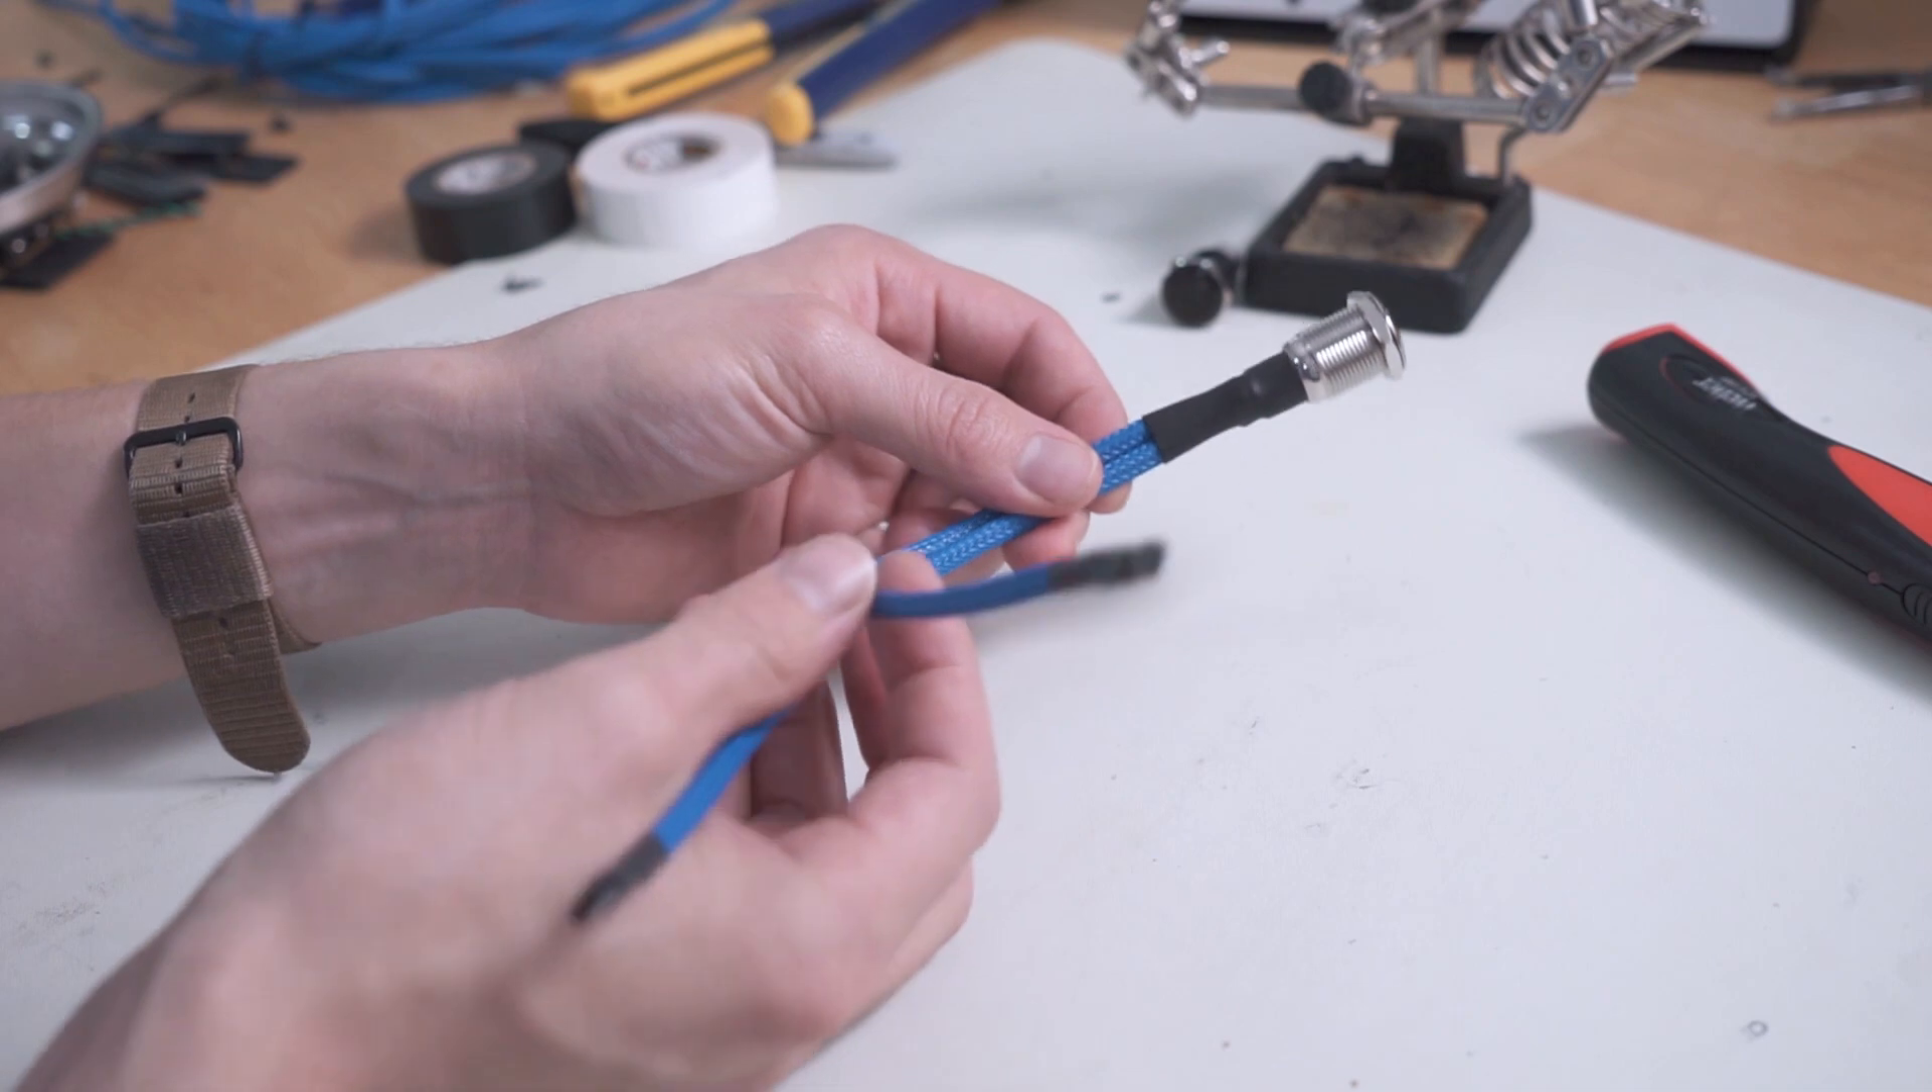And I have my perfectly heat shrunk and sleeved cable.